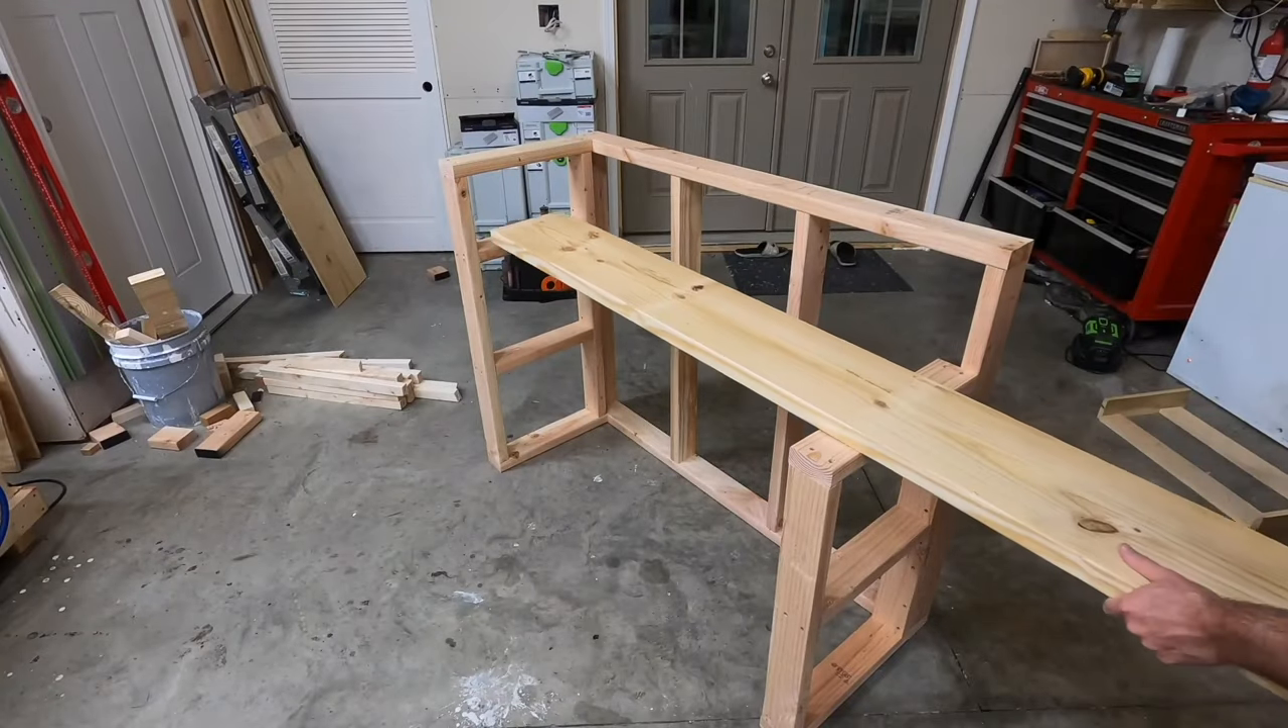Anyway here is a look at the frame completely assembled and again it doesn't have to be all that pretty sturdiness is what we're going for with this frame.